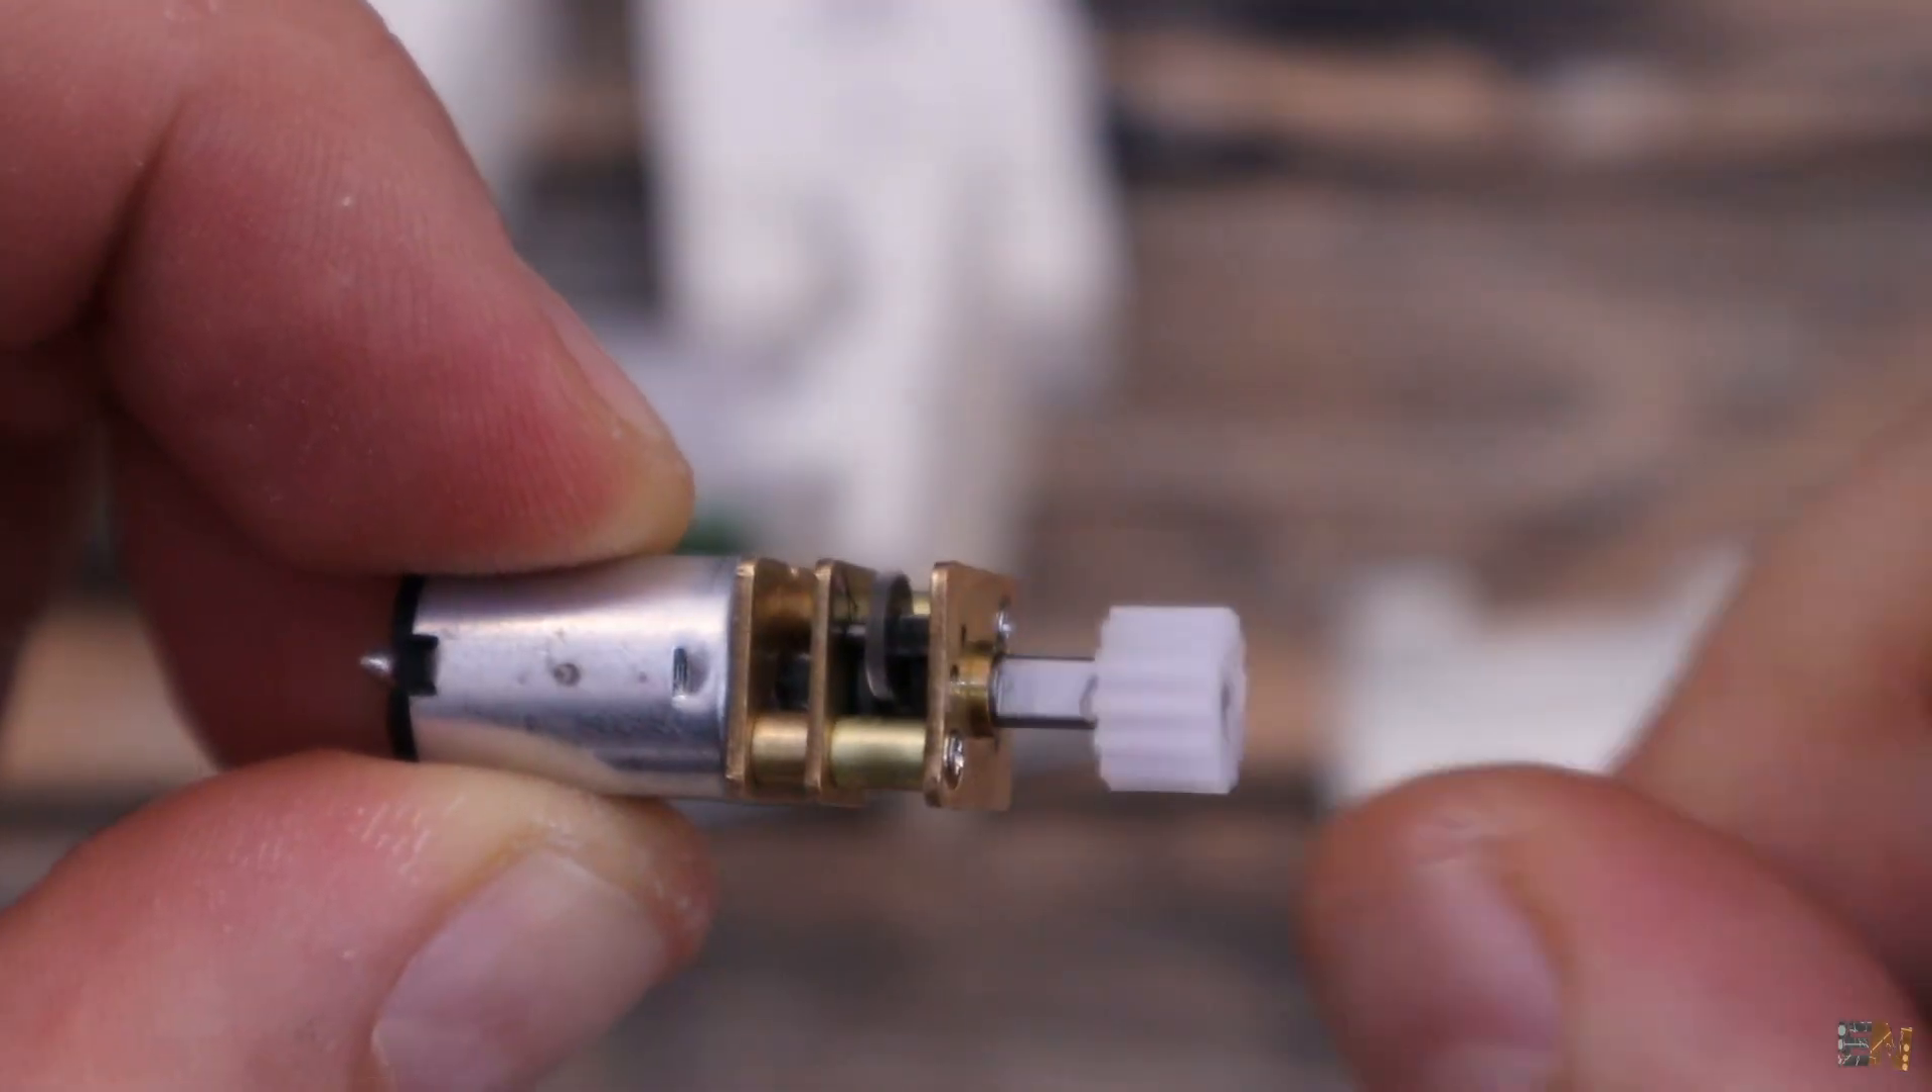Now get the DC motor with the small gear. I made the hole in that gear and fit it on the motor shaft with some glue.